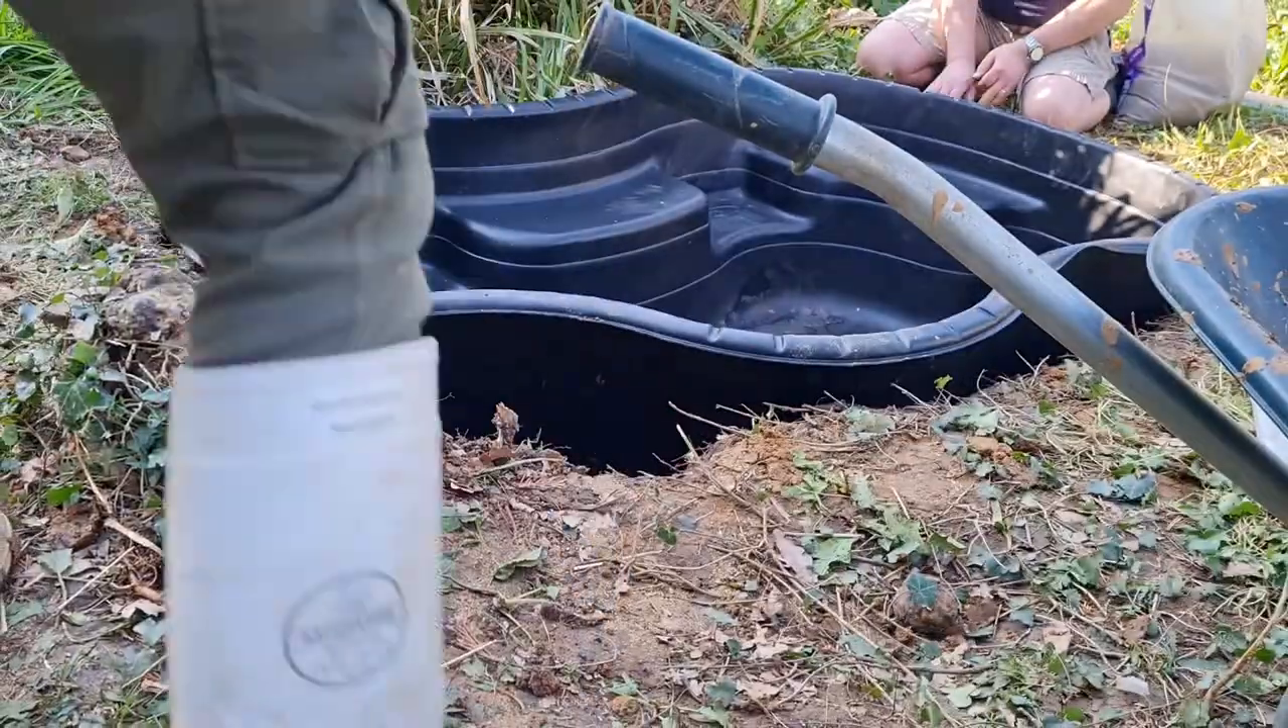We've got these gaps at the side.